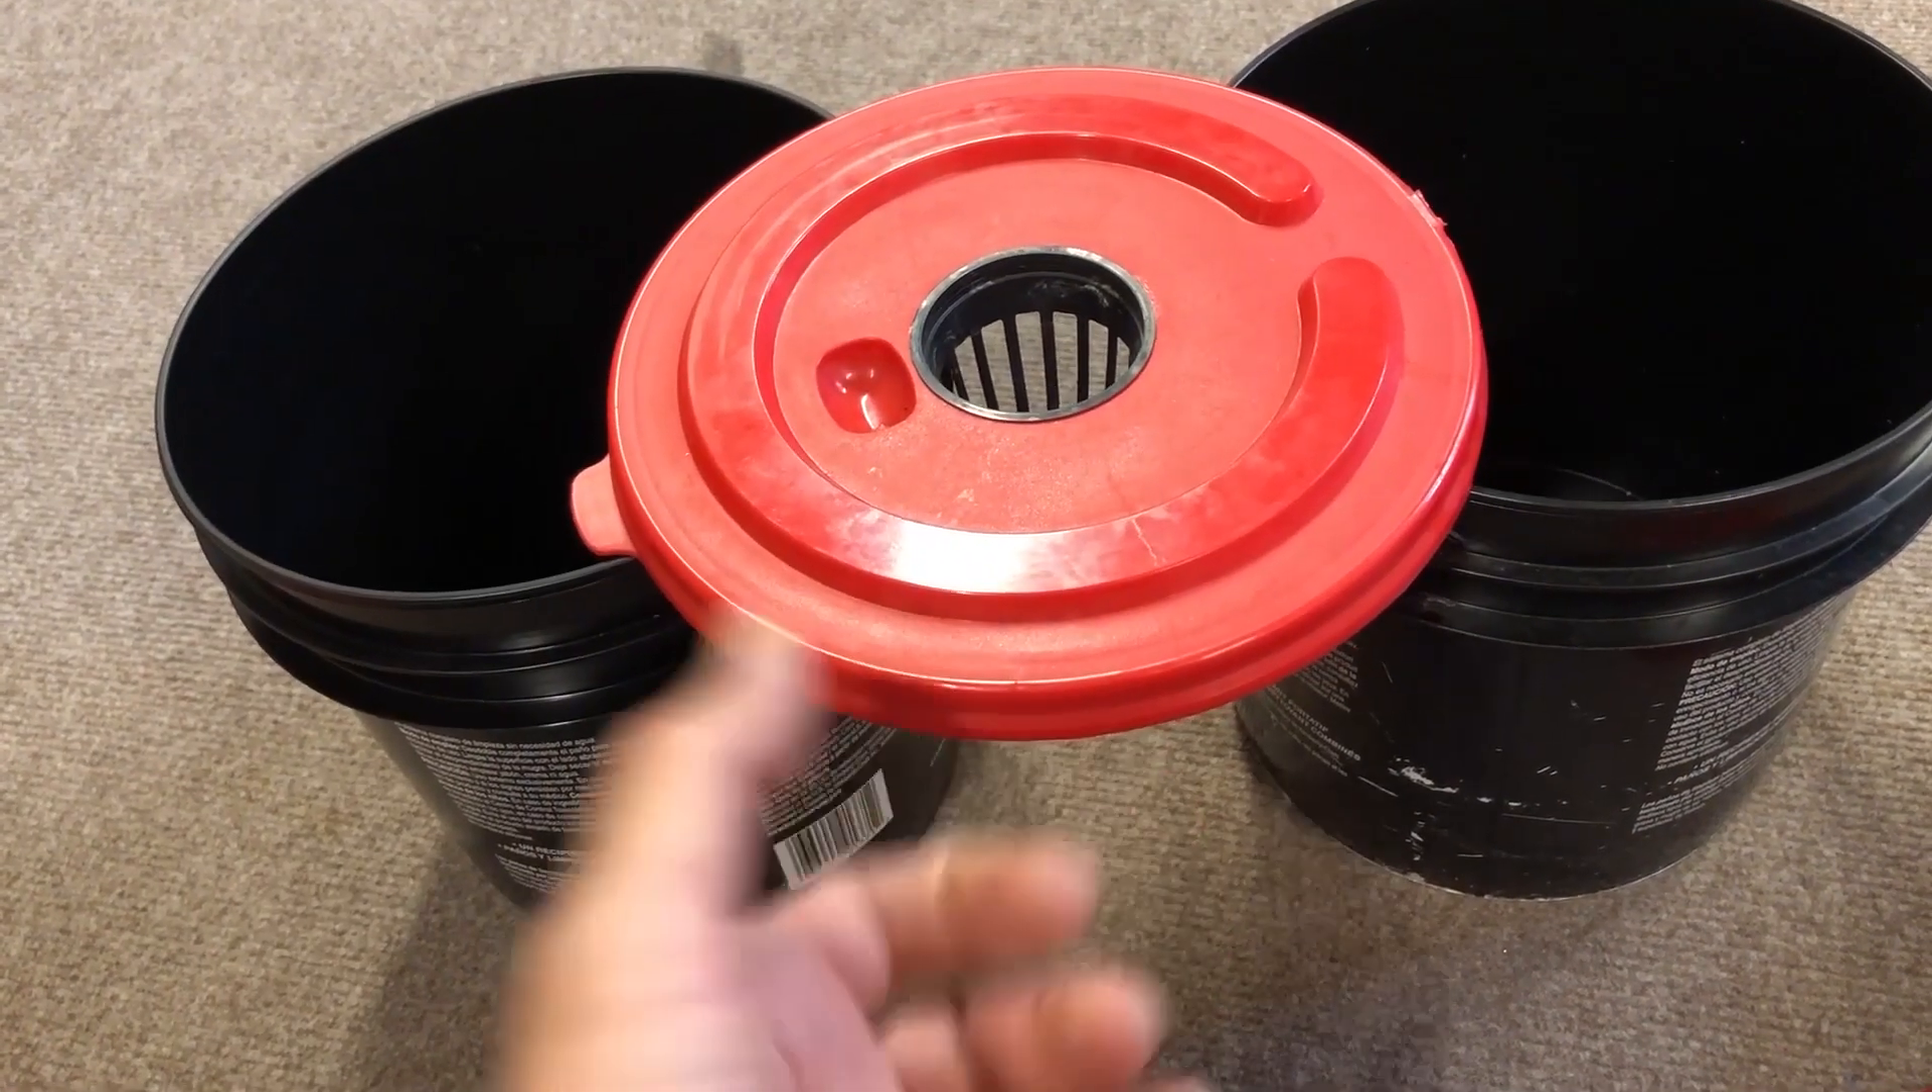You can see that the net pot fits in there.